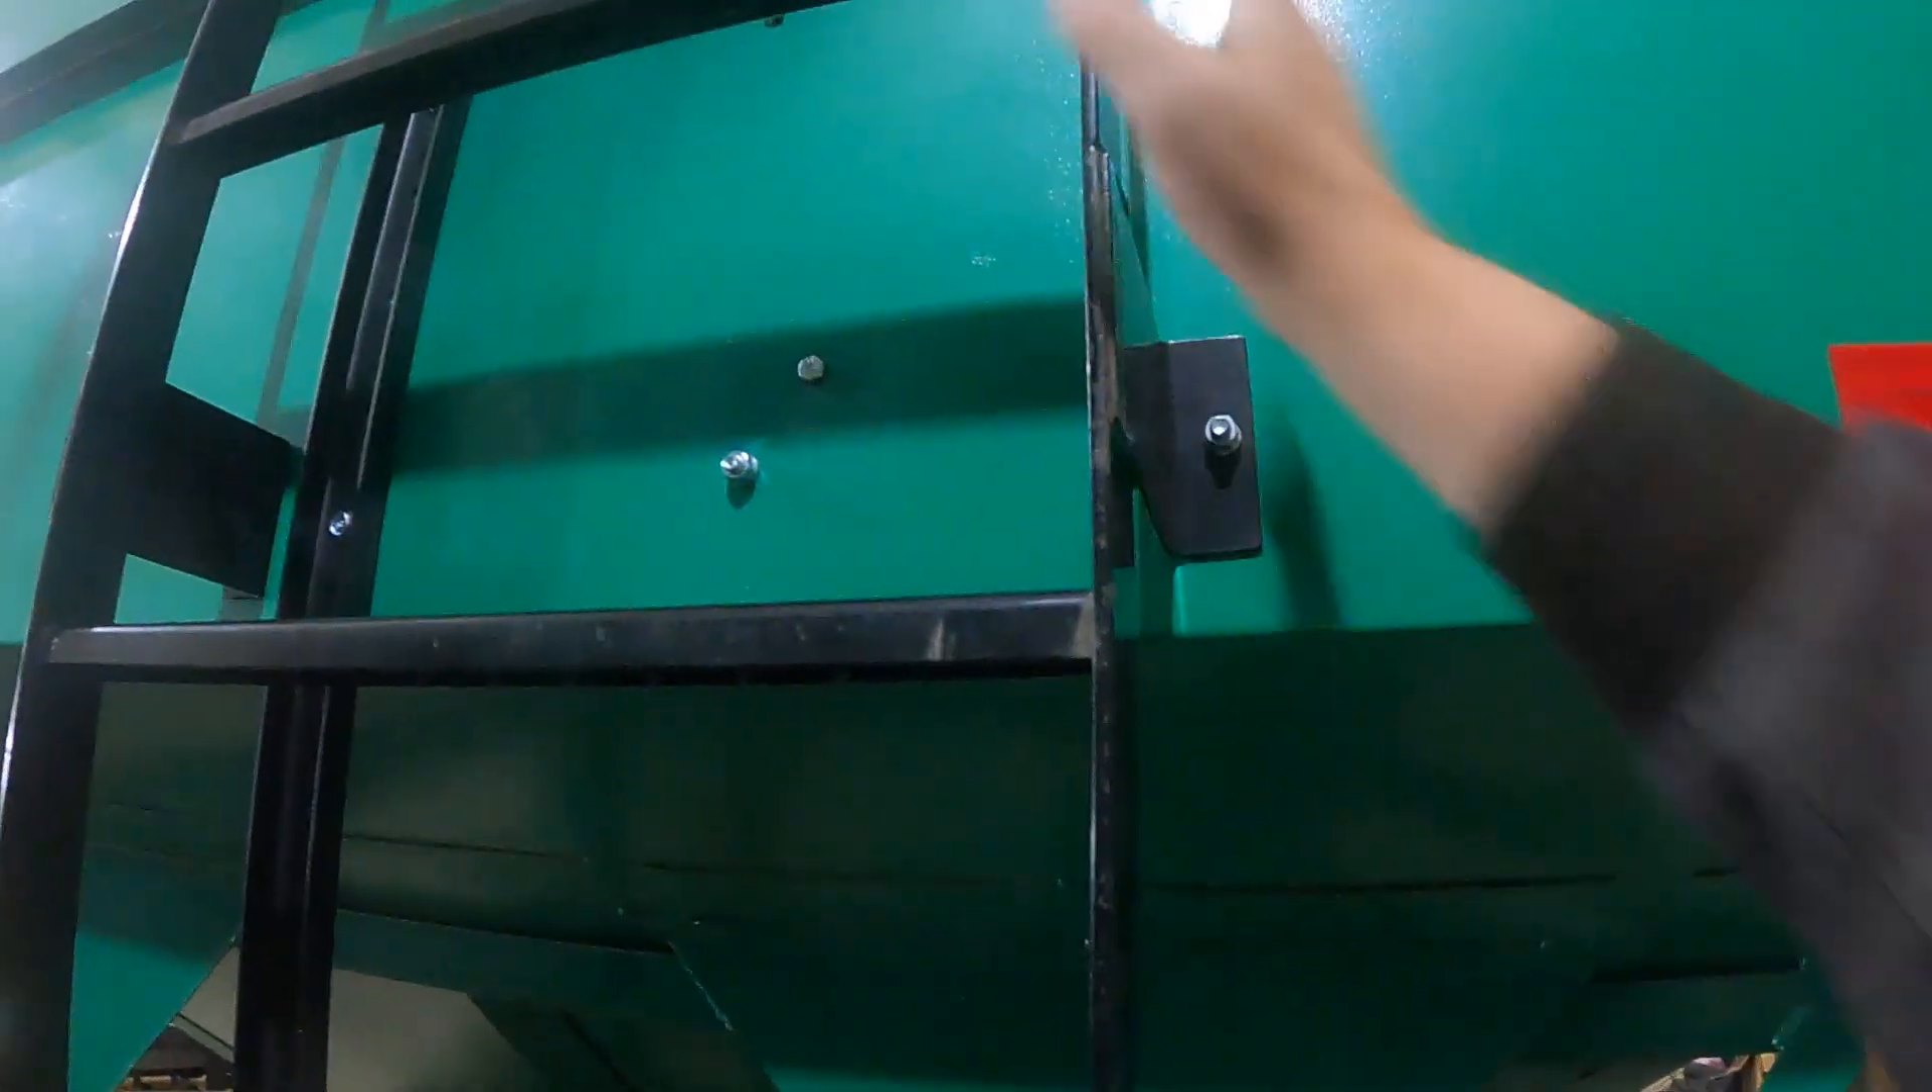We got this ladder installed.